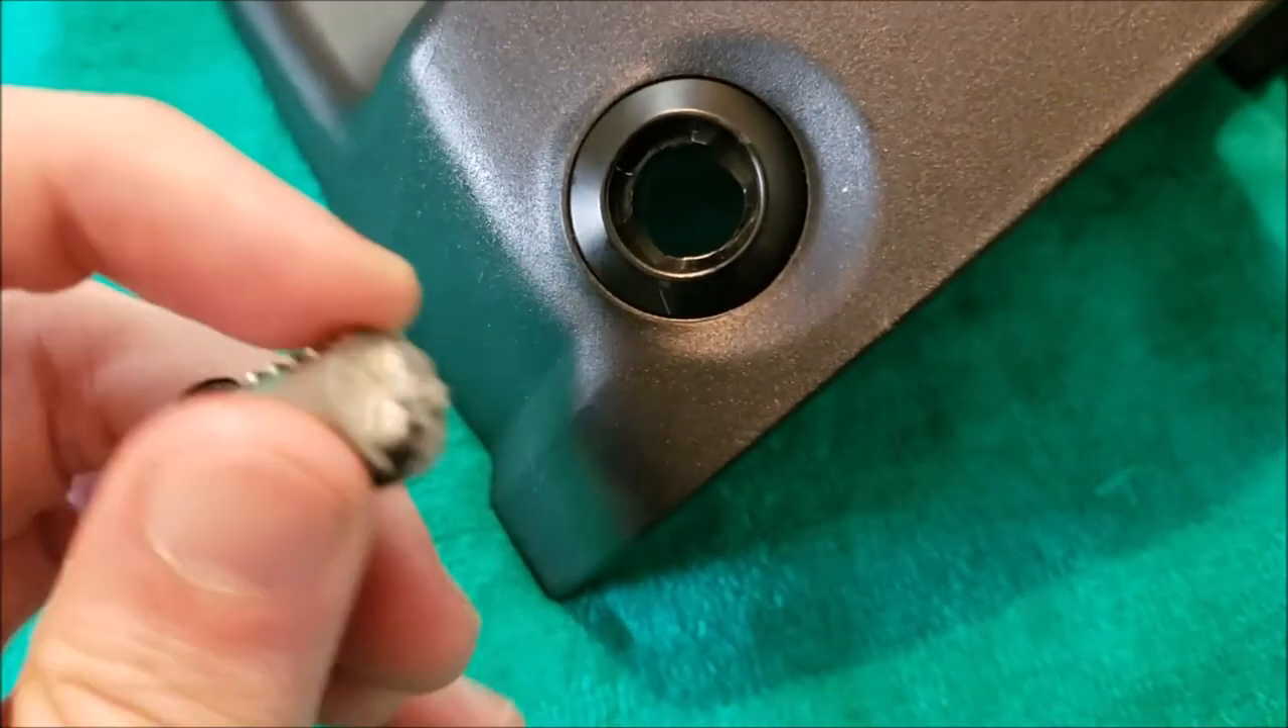All right, and we have the lock cylinder out.